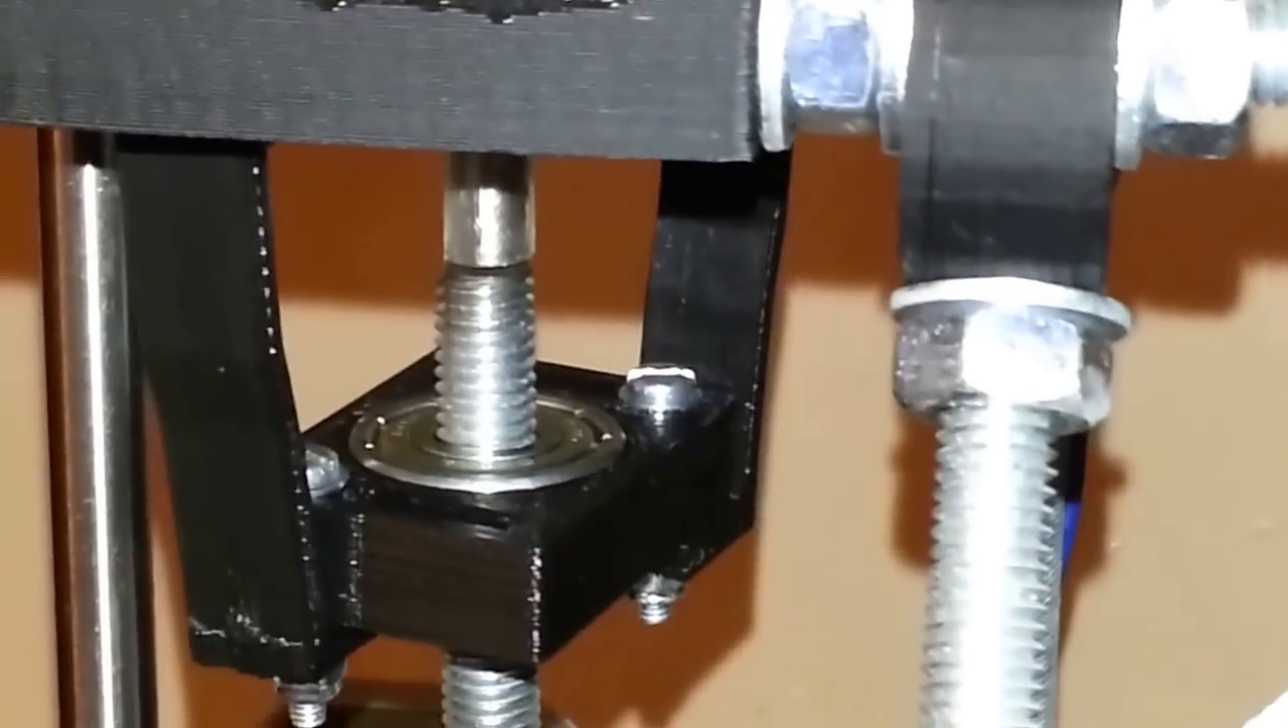That's the bracket installed with the bearing. See the bearing in there?